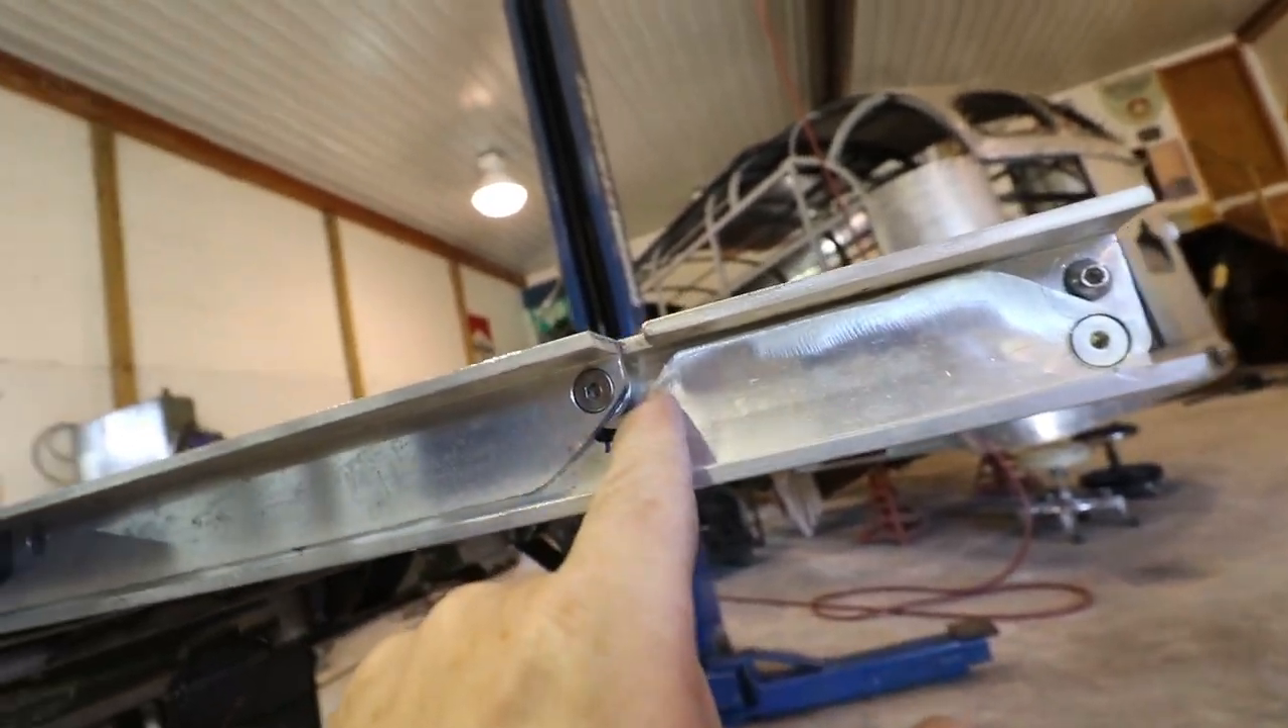You can see here the ladder doesn't close all the way. When this ladder is folded down this channel right here should be flat against the other channel.